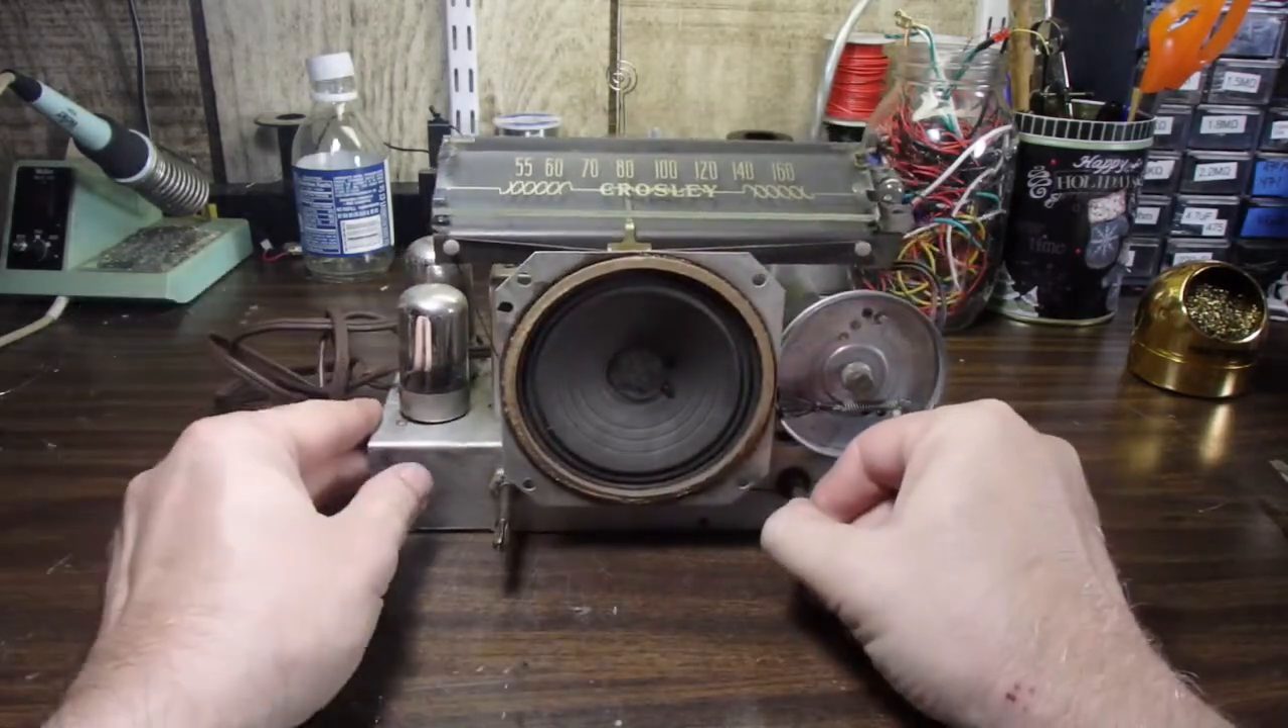So here we have the radio chassis out of the enclosure pretty standard all-american 5 radio speakers in really good condition we're not going to touch that.